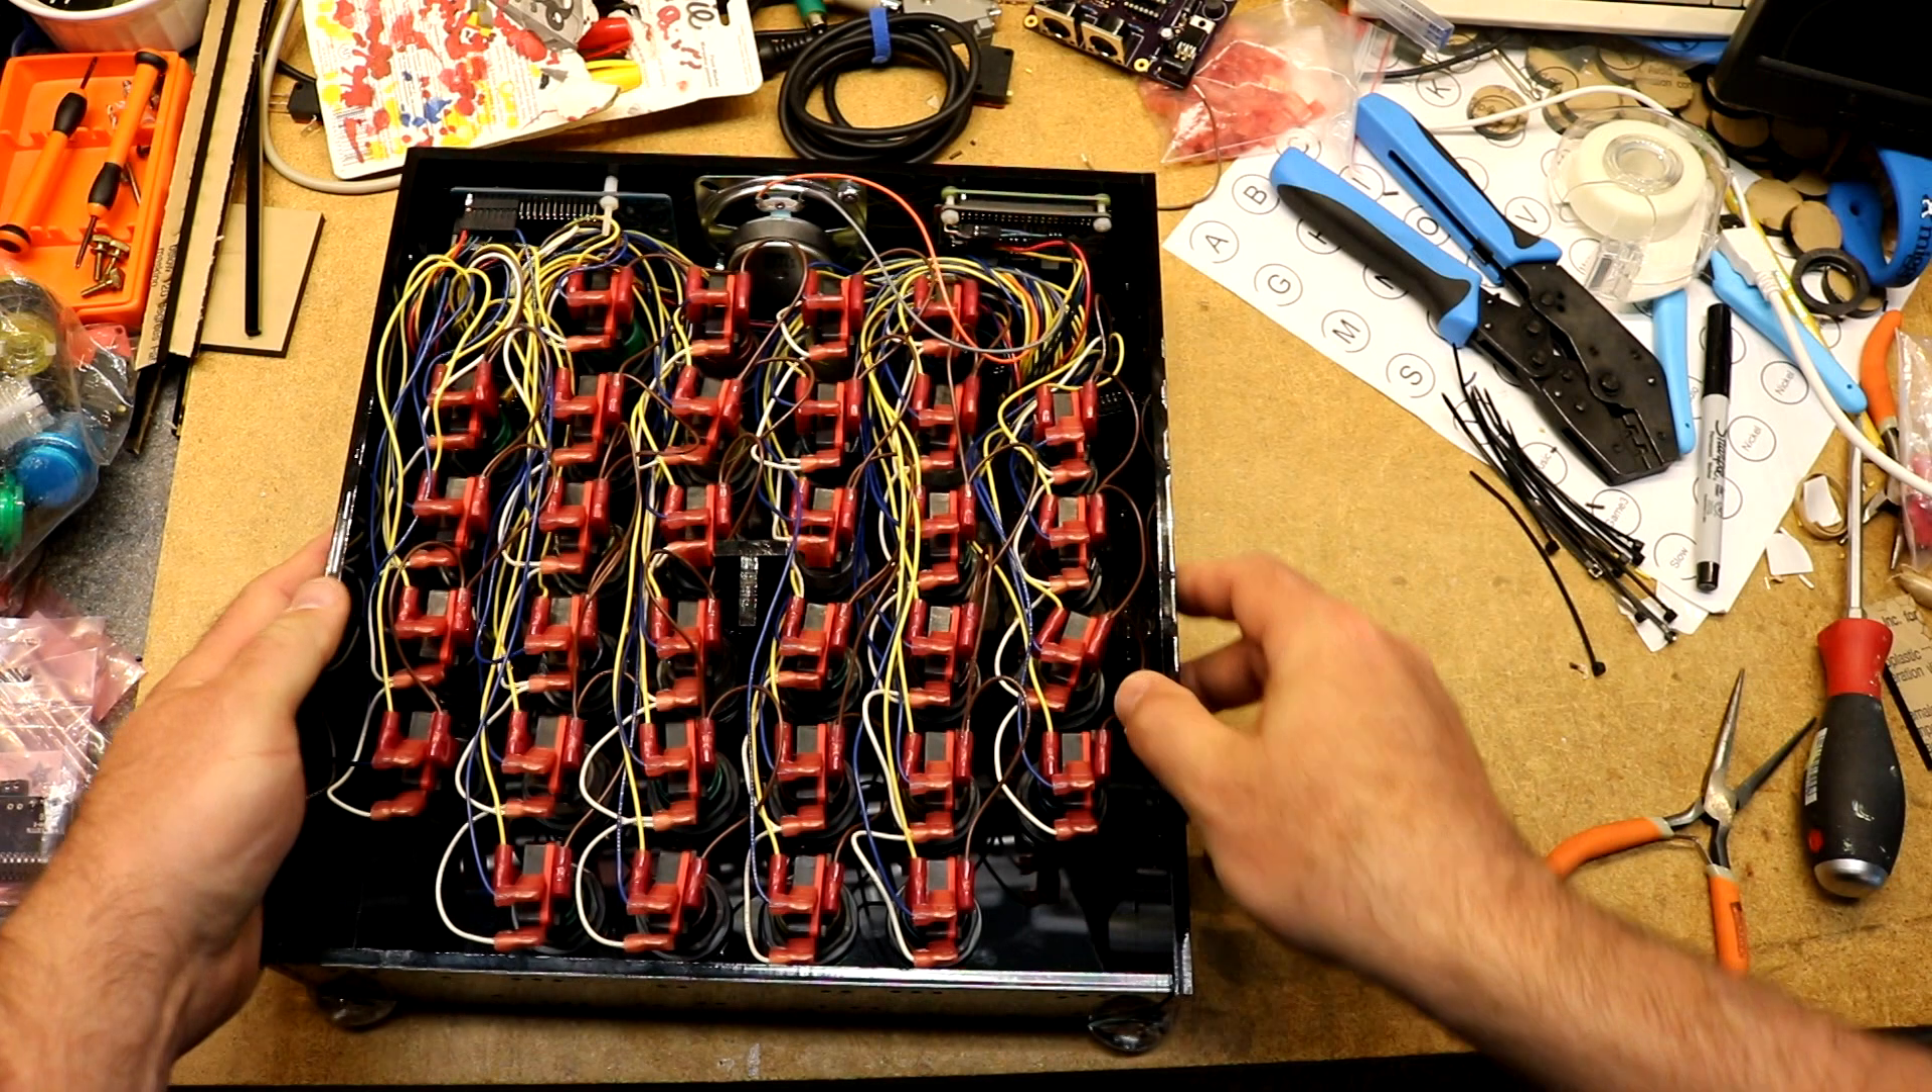I haven't put the back cover on yet just so we can see the wiring inside.